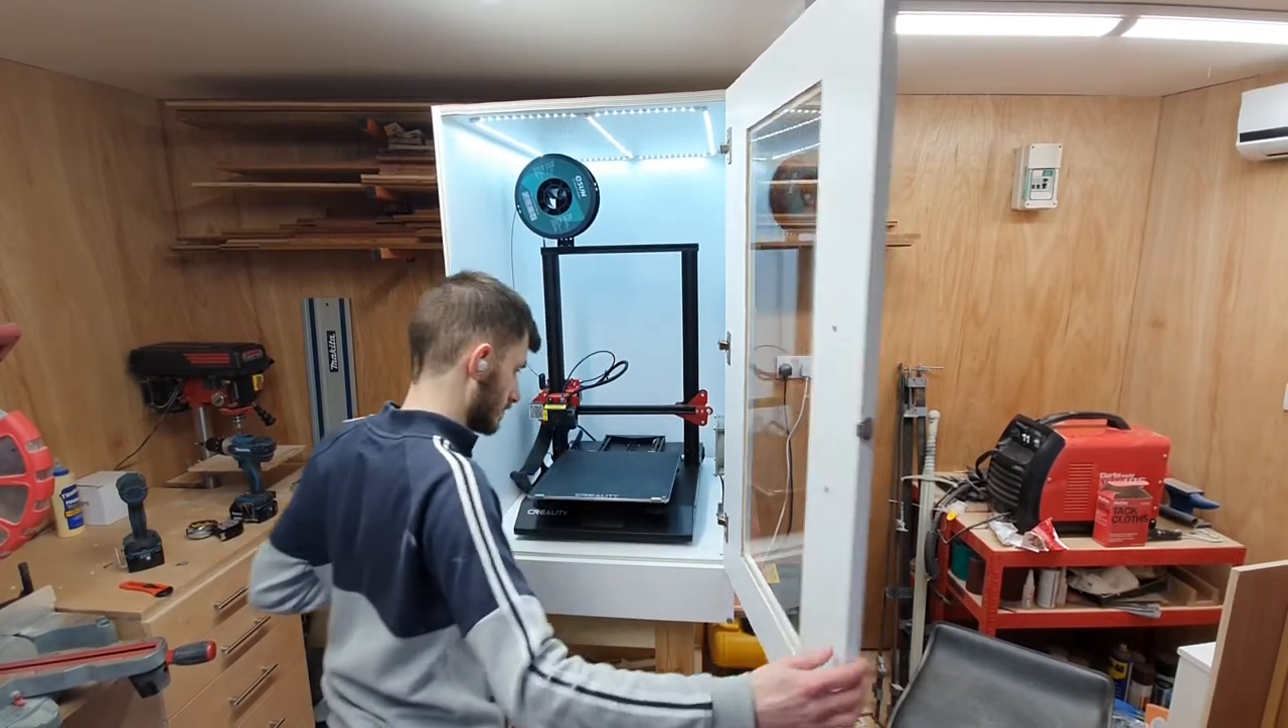I did a quick test just to check my 3d printer actually fit in the box because i hadn't done that yet but it fit perfectly.